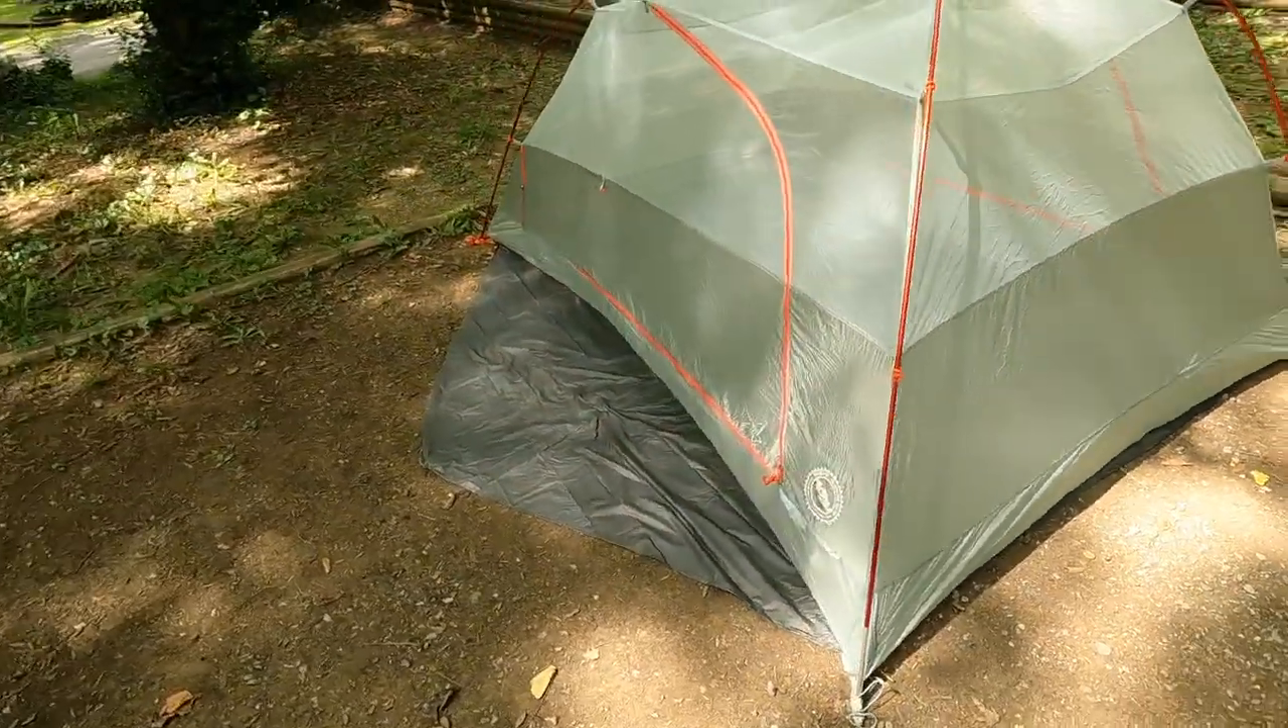And that's it. The tent is up. So the main part of the tent is up.